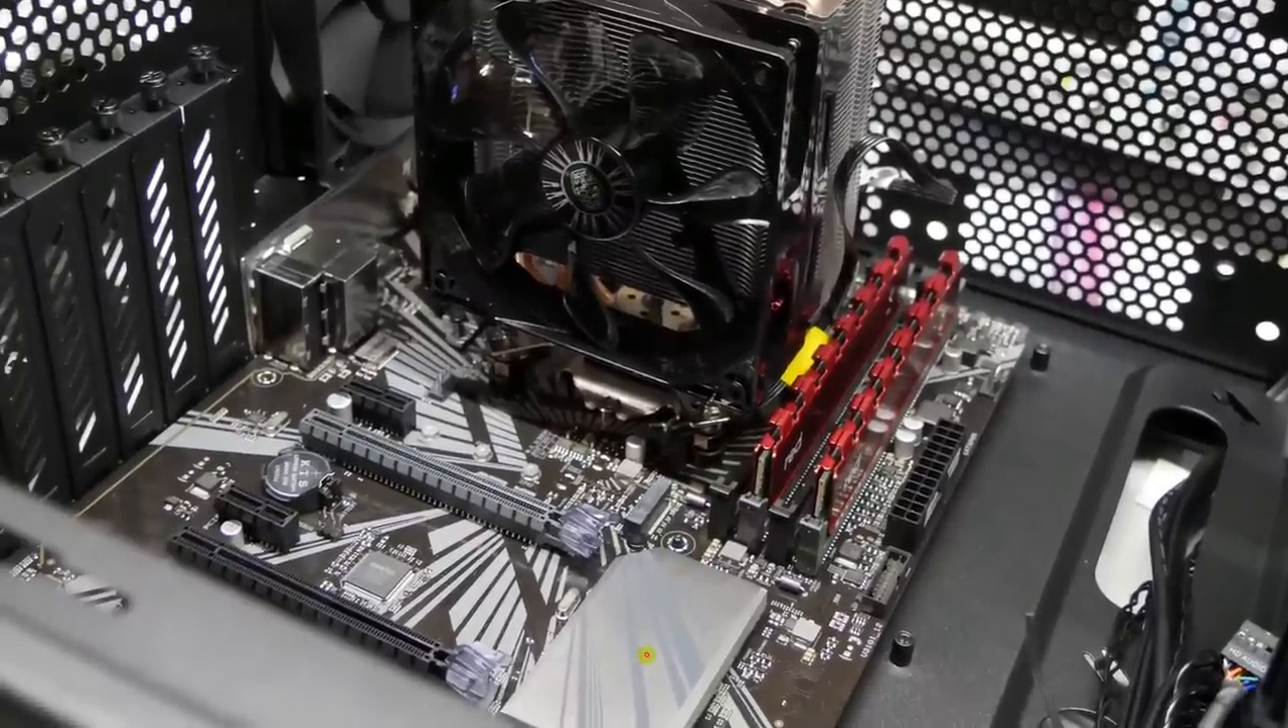And here is the motherboard in position.